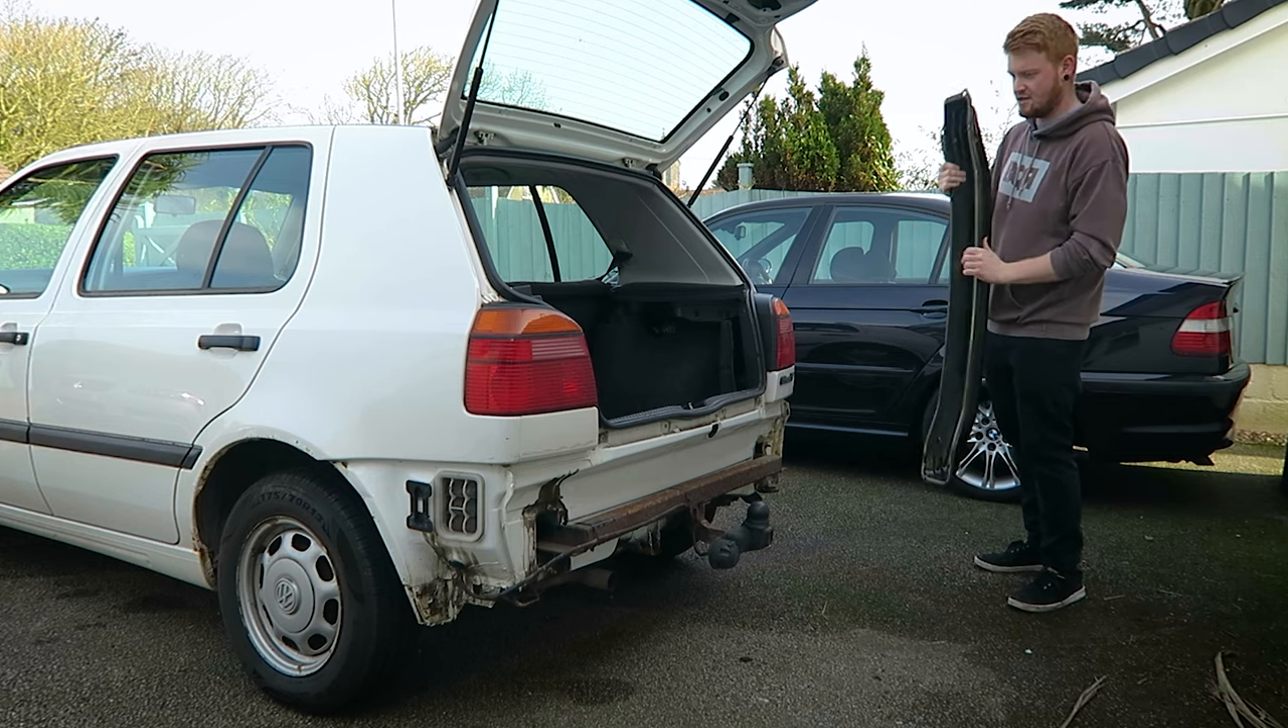But before we can put on this lovely shiny new piece of crash bar, we've still got to remove this tow bar.